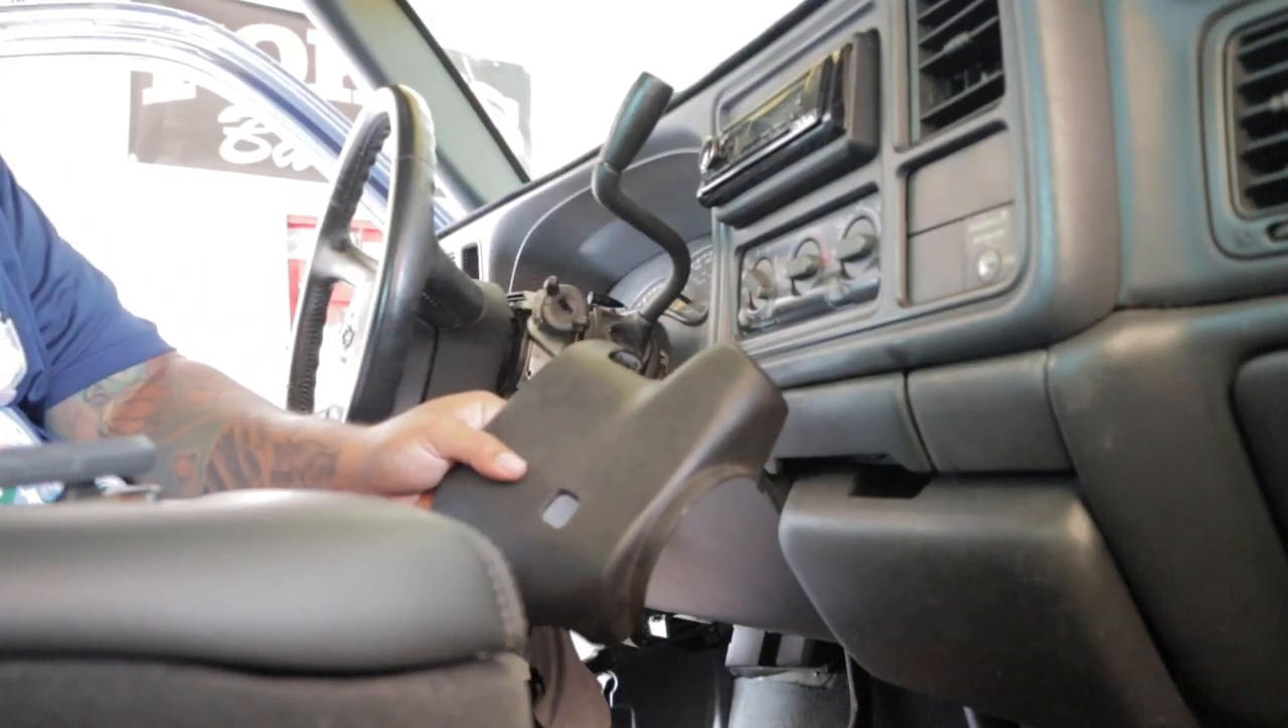Okay I got the top part out I didn't break it got it out.